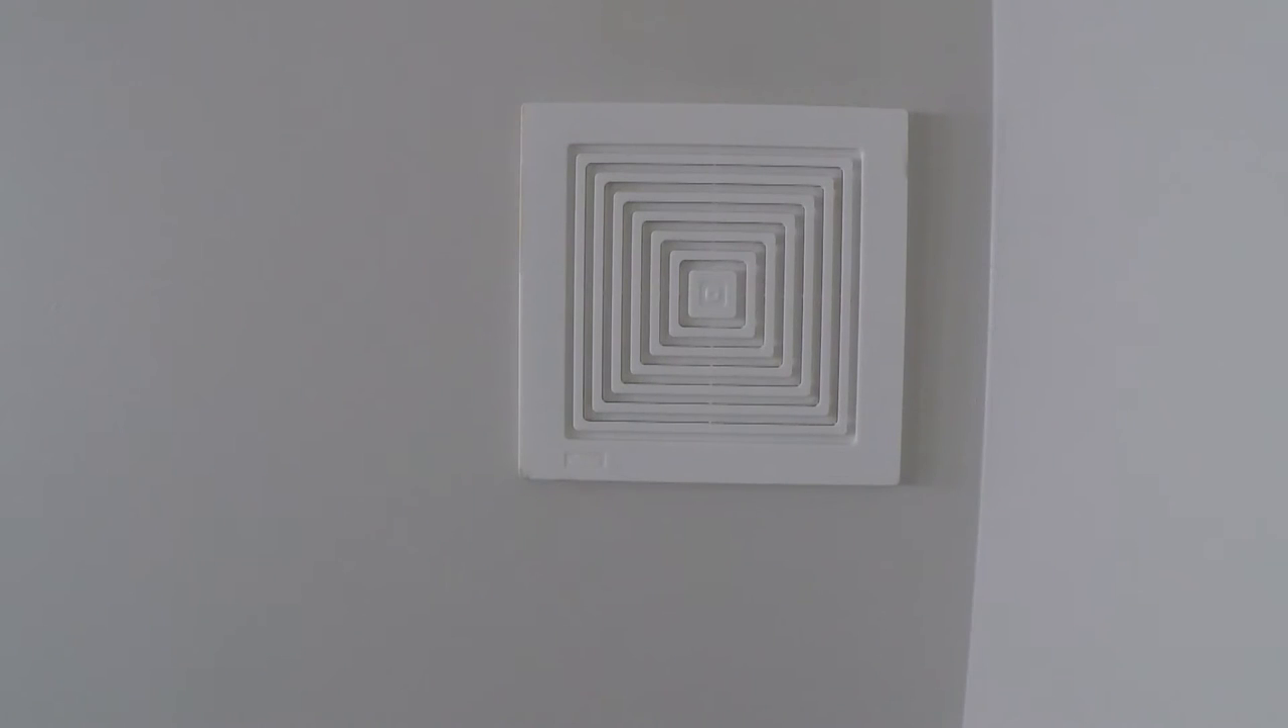Finally we put the cover back on and it looks like we have ourselves a new fan.